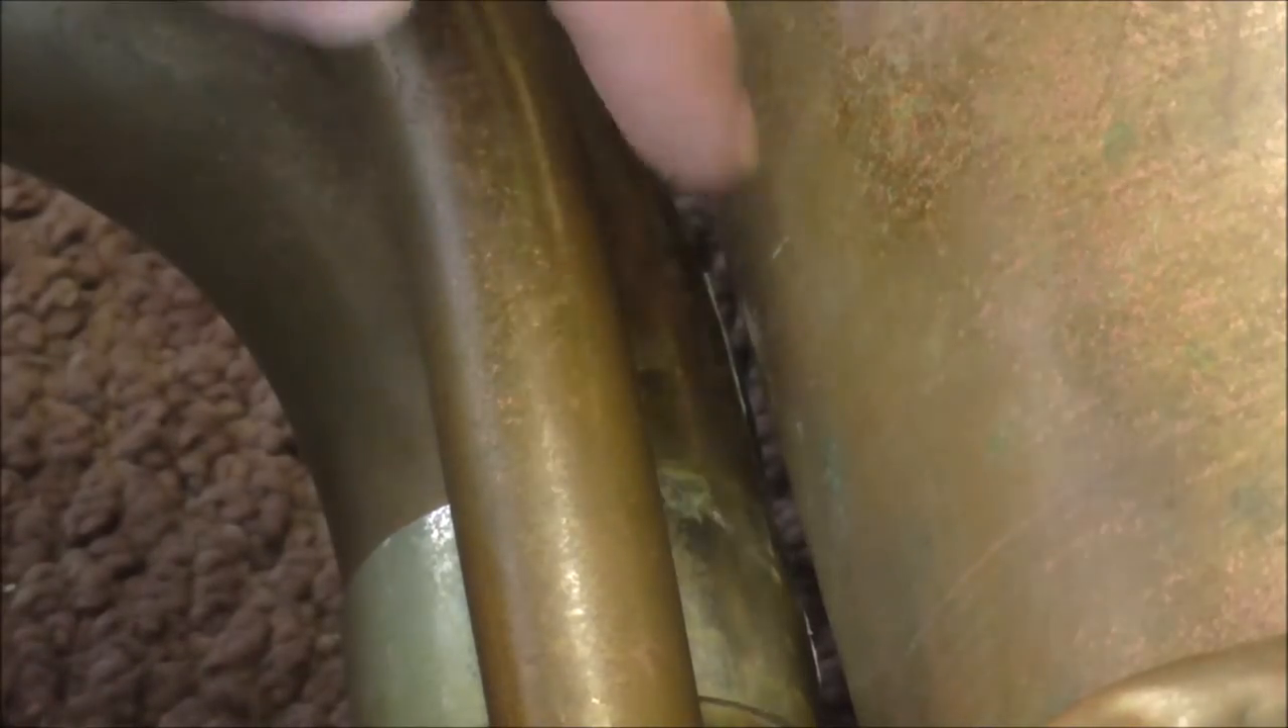There is a gap right in between there between the bell and the first branch and almost always when those break there is a gap right there.